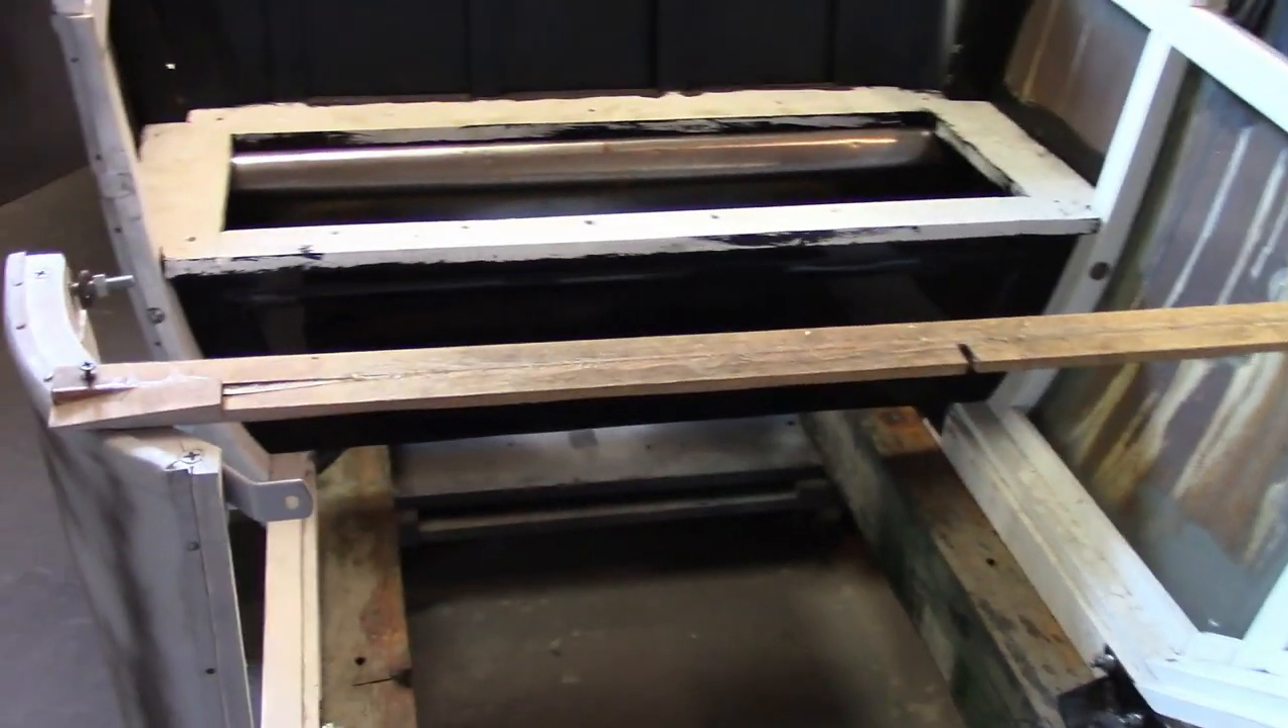Another thing I'll point out, which I figured out a while ago, I just never got around to mentioning it, is I got this piece of wood between the cowl panels.